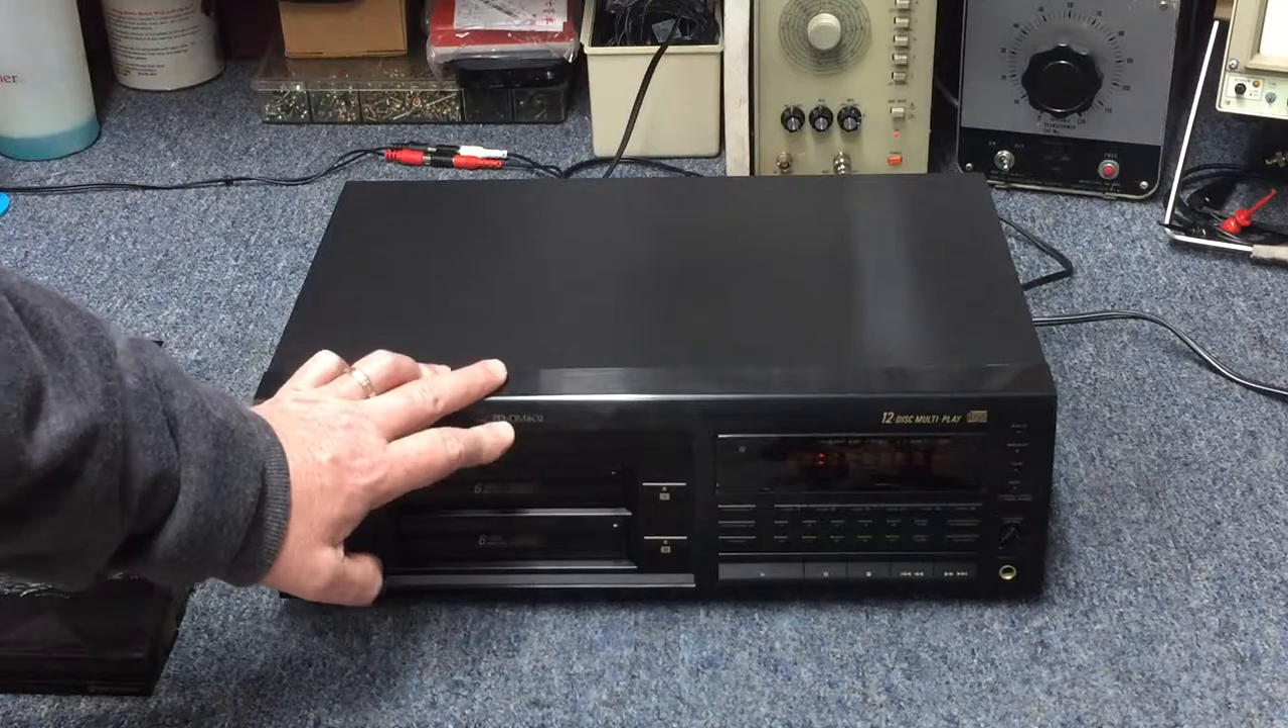Got the front mask put back on.